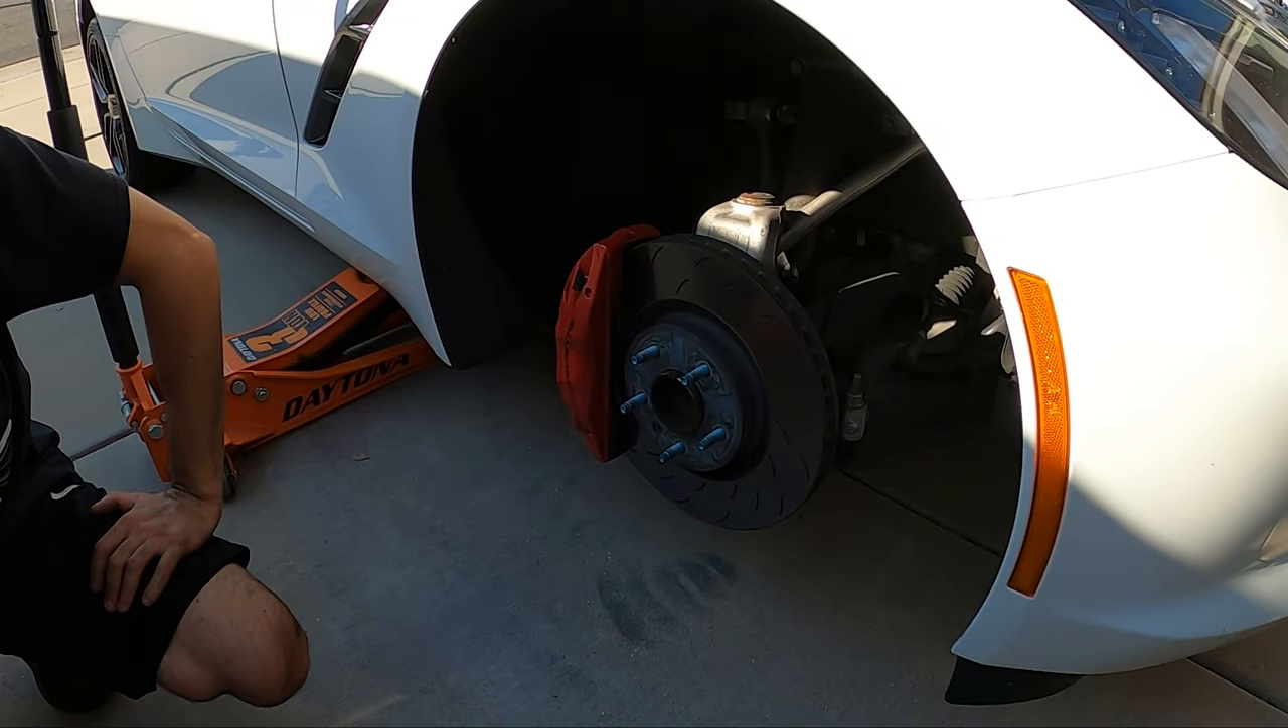So now that we are ready to get into the fender, we removed the wheel just to make this easier.